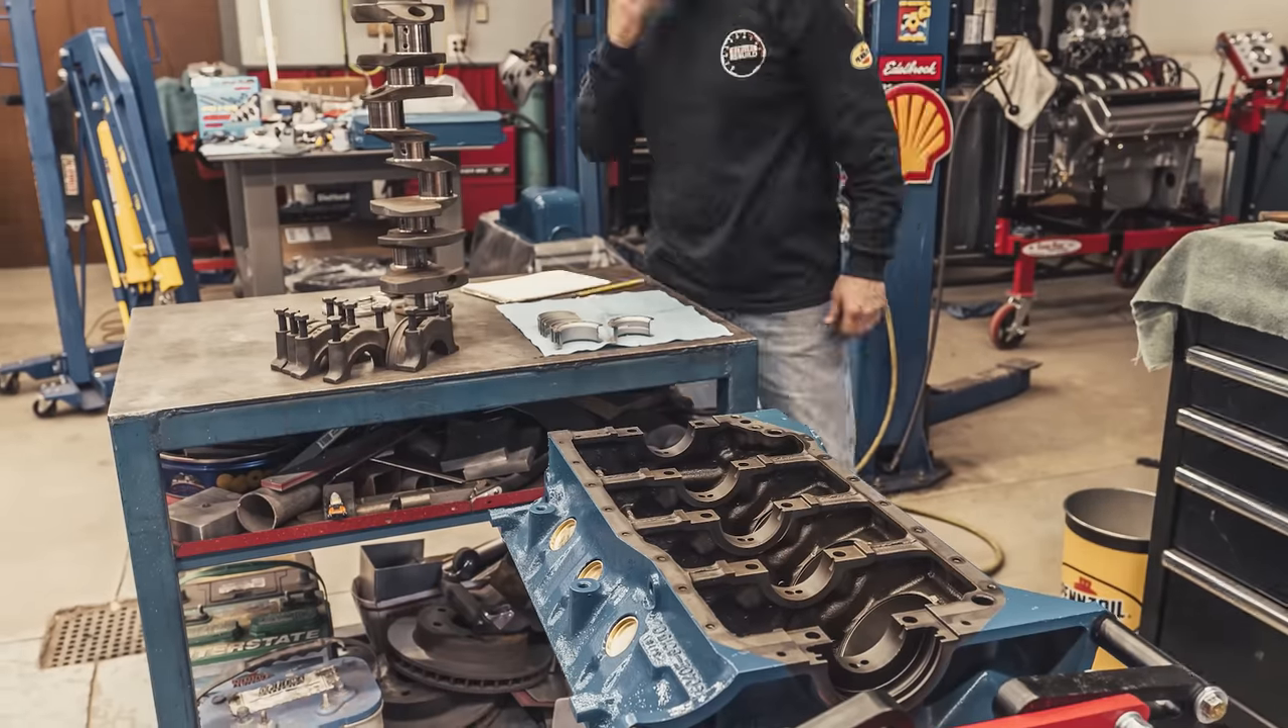You haven't put the crankshaft in yet.